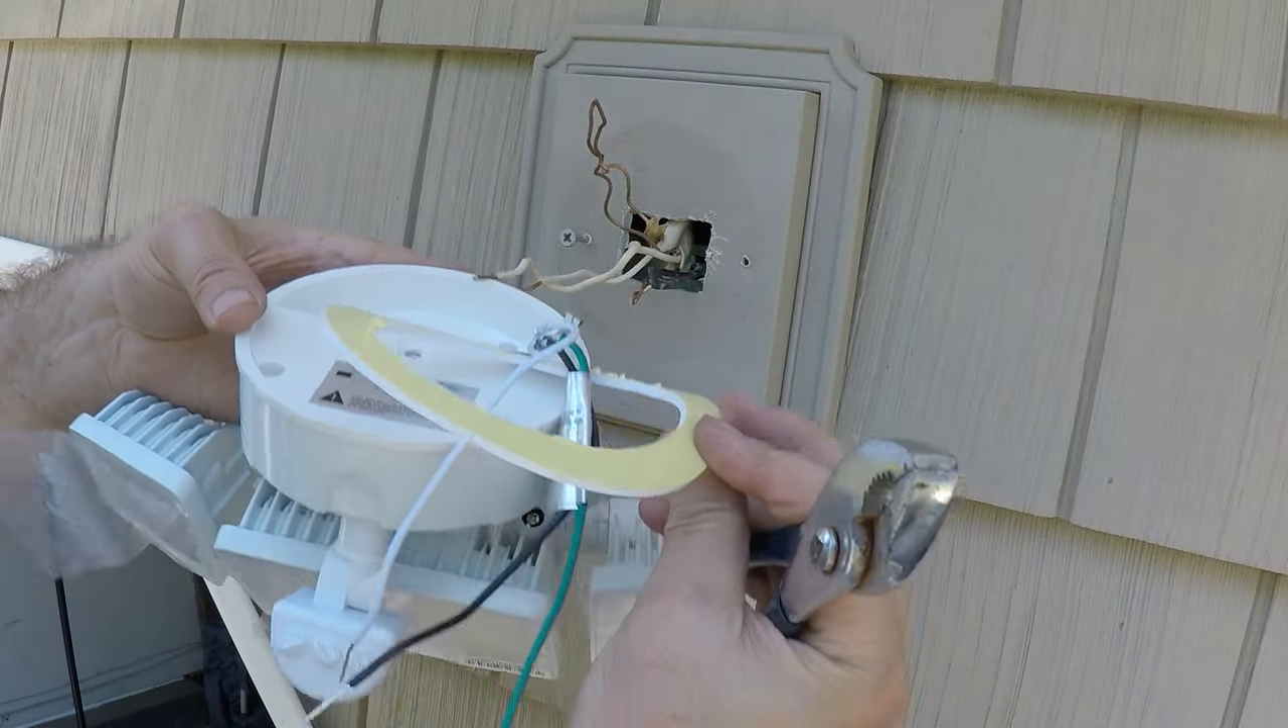I also want you to take notice that I put this gasket through the wires first.